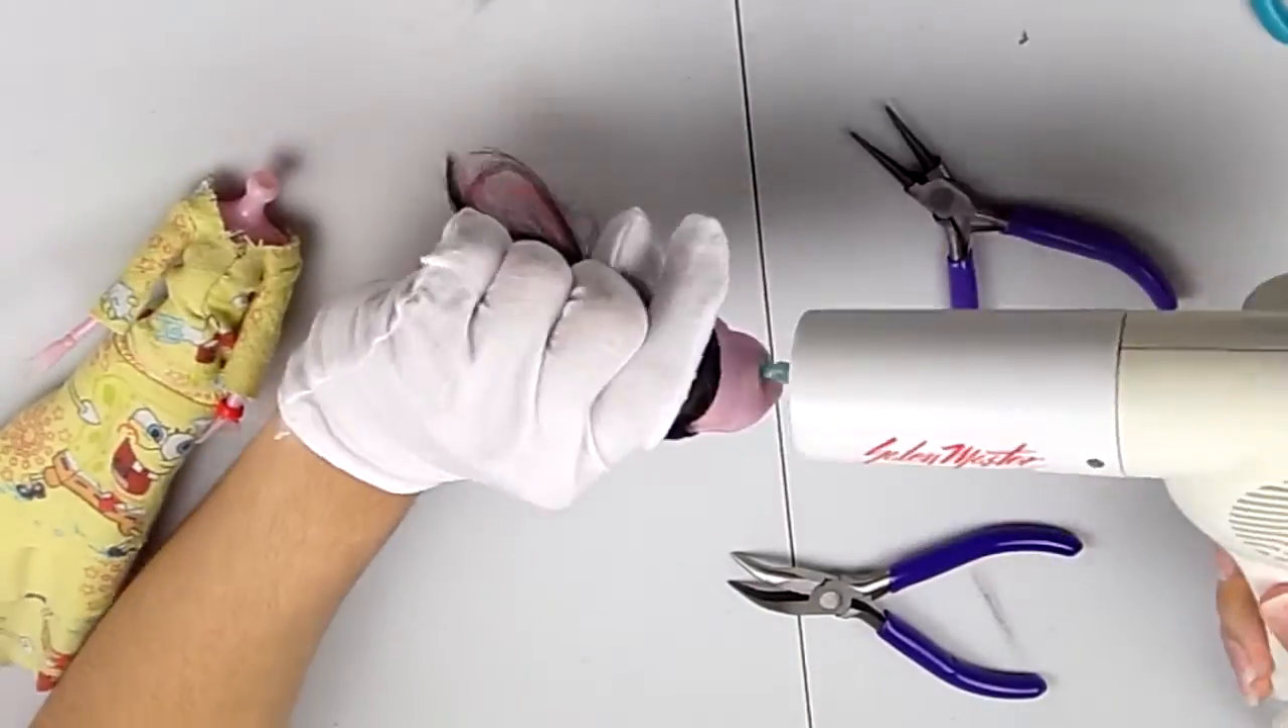My doll is currently headless well her head isn't connected to her body.